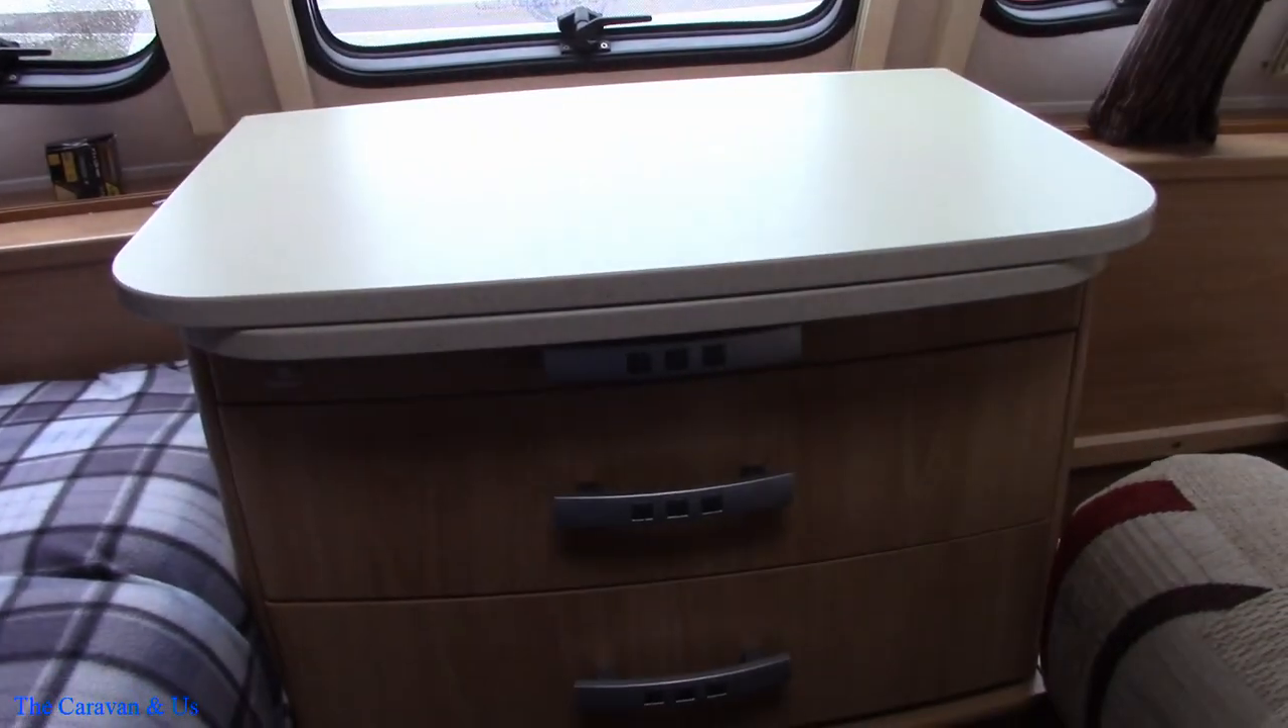So that's it. The centre chest is back in.